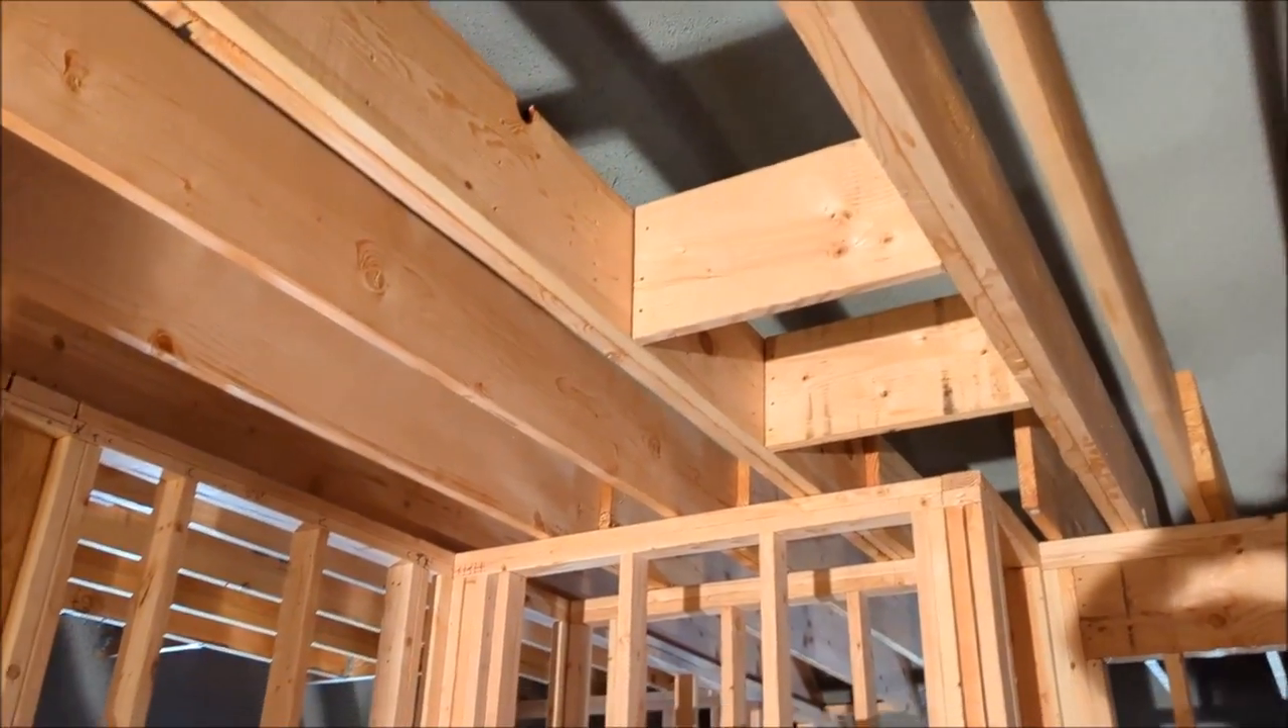I've been getting the joists all done and nicely braced.